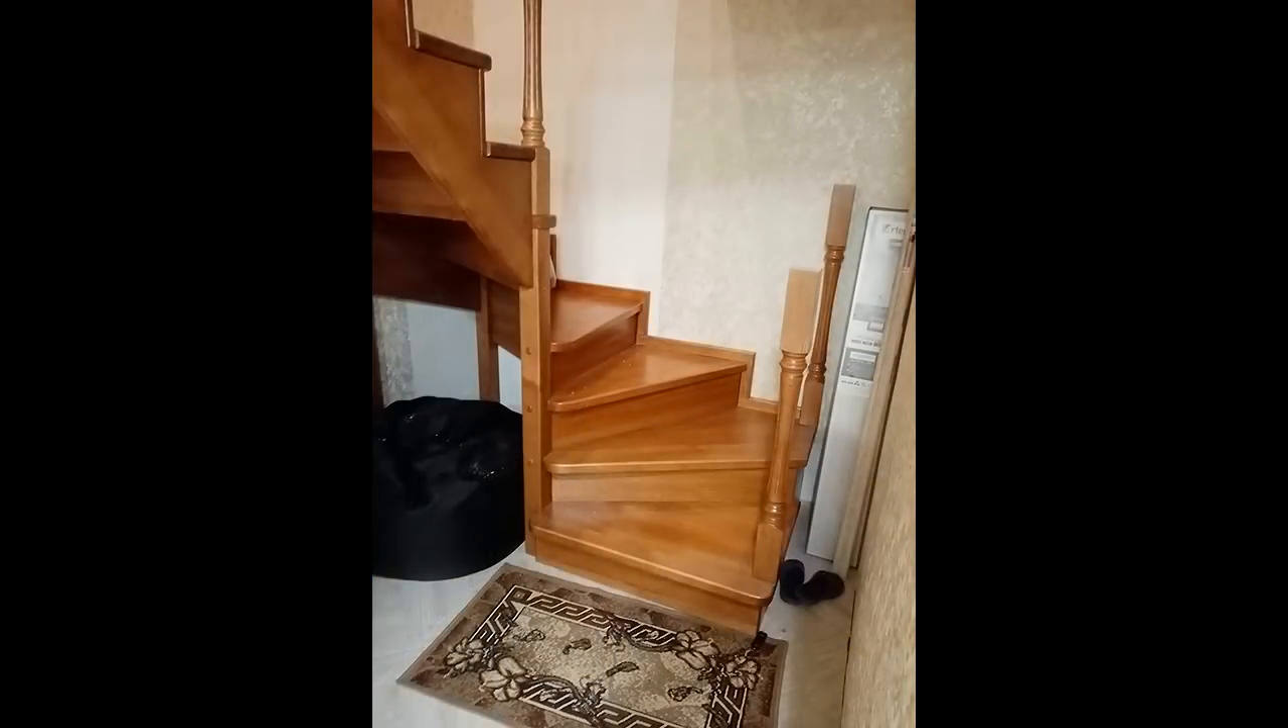Ну и сама лесенка уже на месте. Осталось только доделать ограждение.